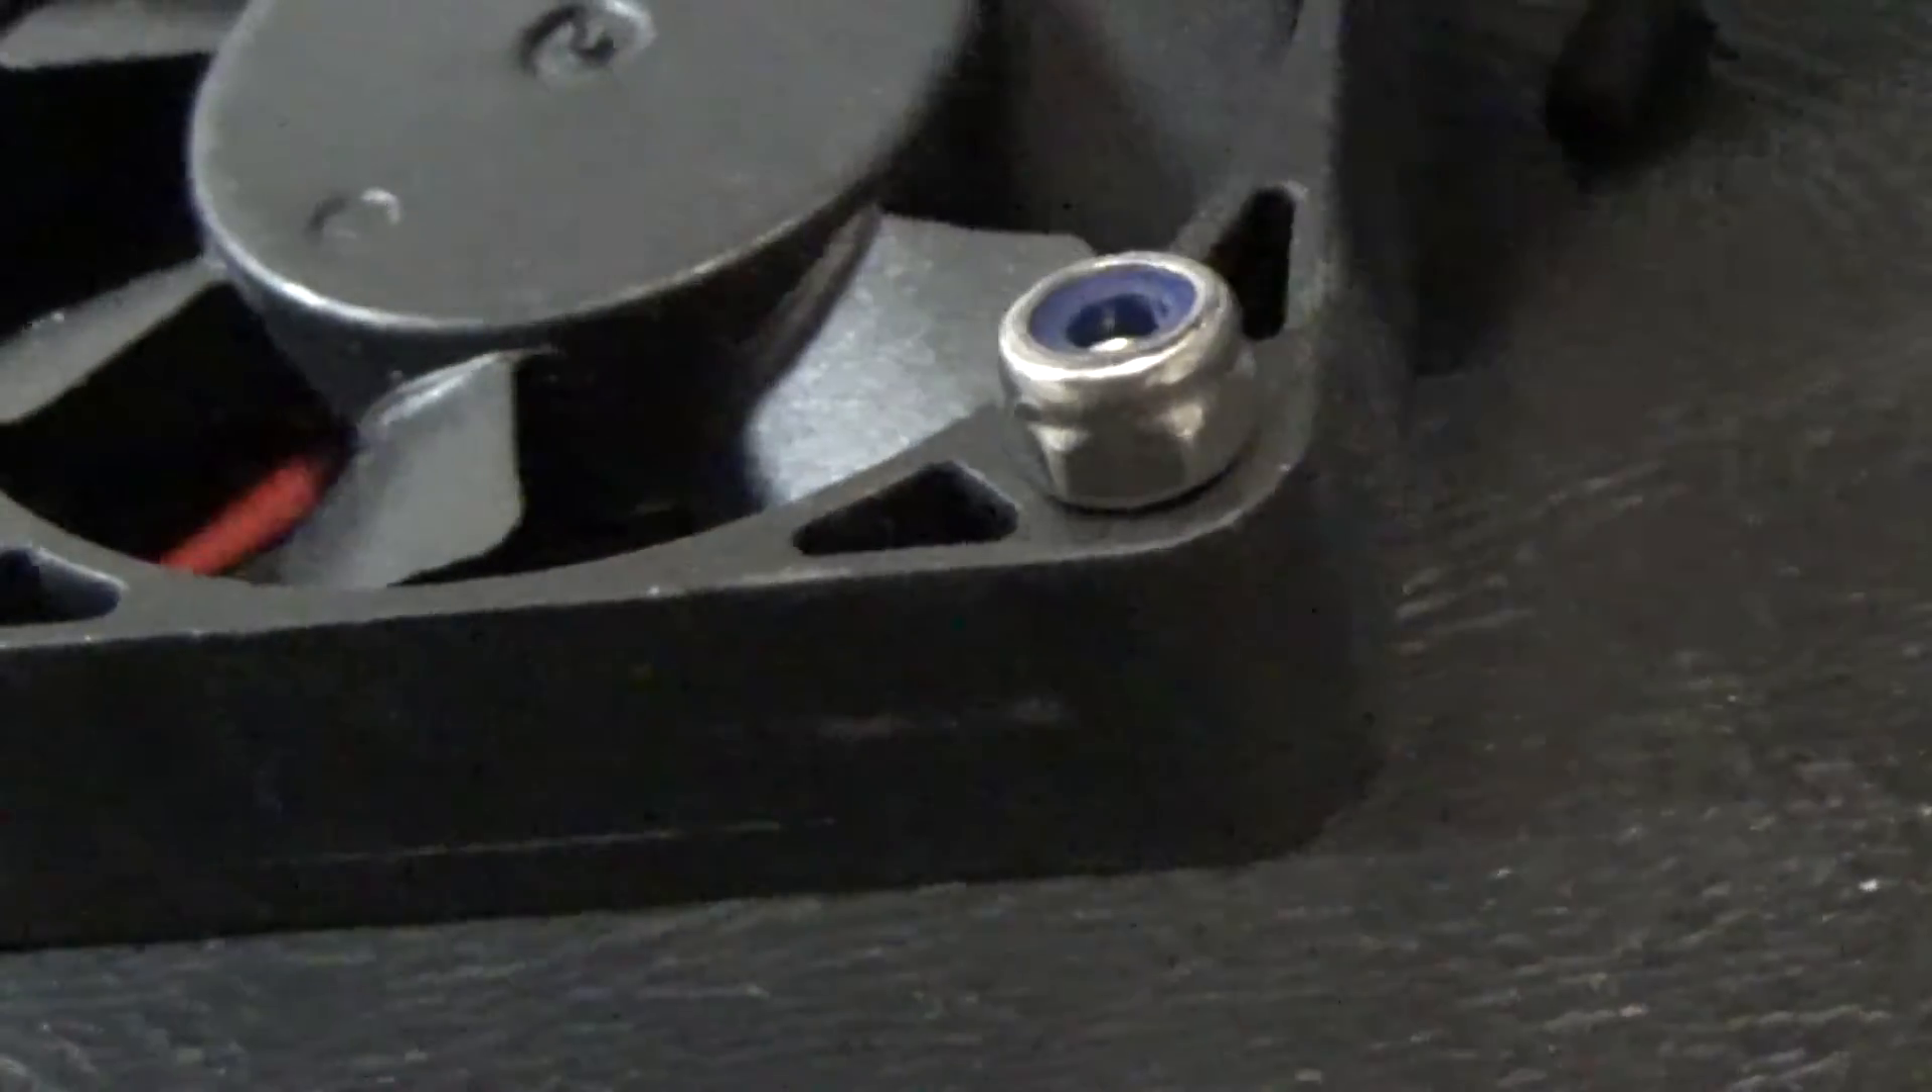You can see this nut does not just like fit down into a hole it's too big.